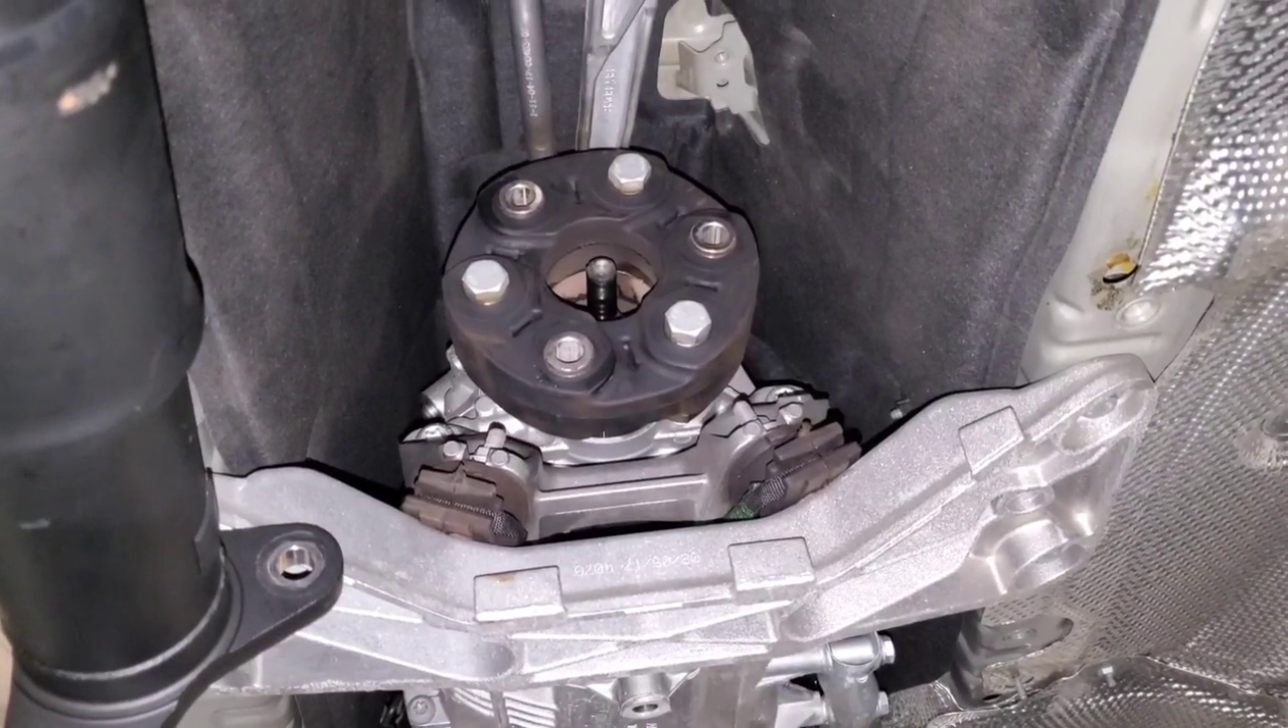So I've pulled the drive shaft off of the transmission now and there are a lot of little steps that you need to do before you can actually lower the transmission.